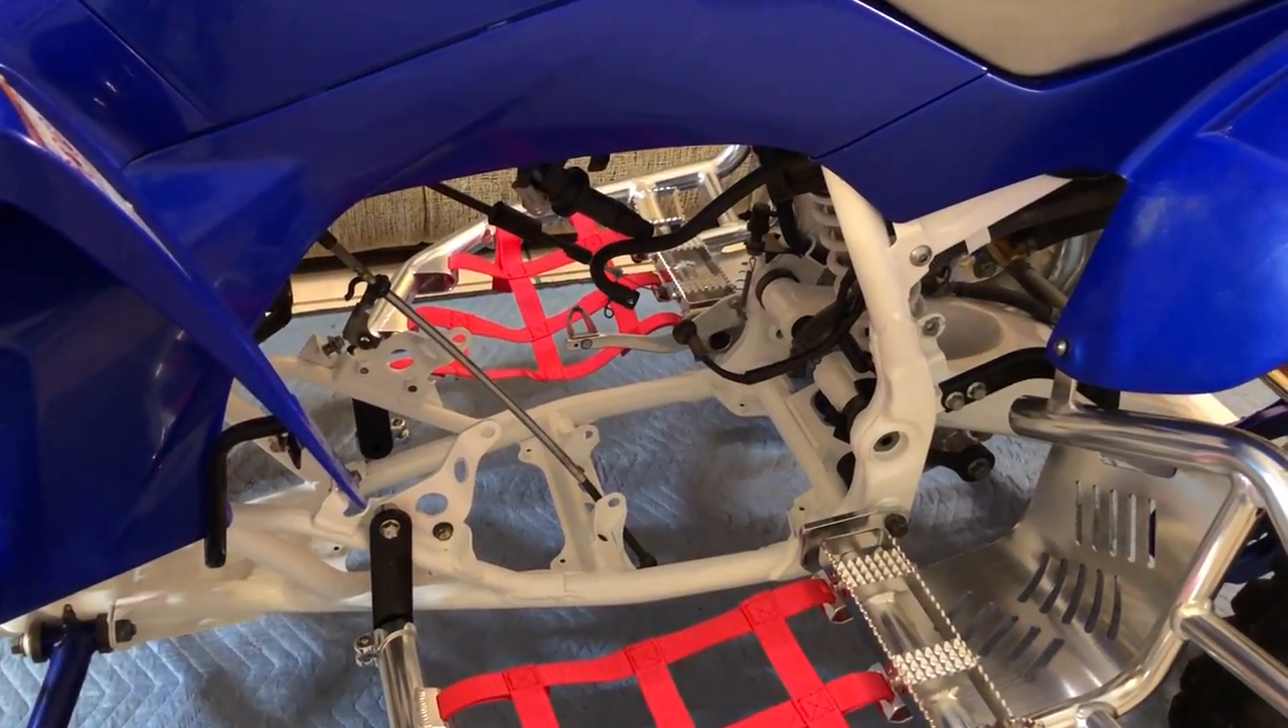Yeah look at that big old empty space right there we're gonna have to get a motor up in this thing.